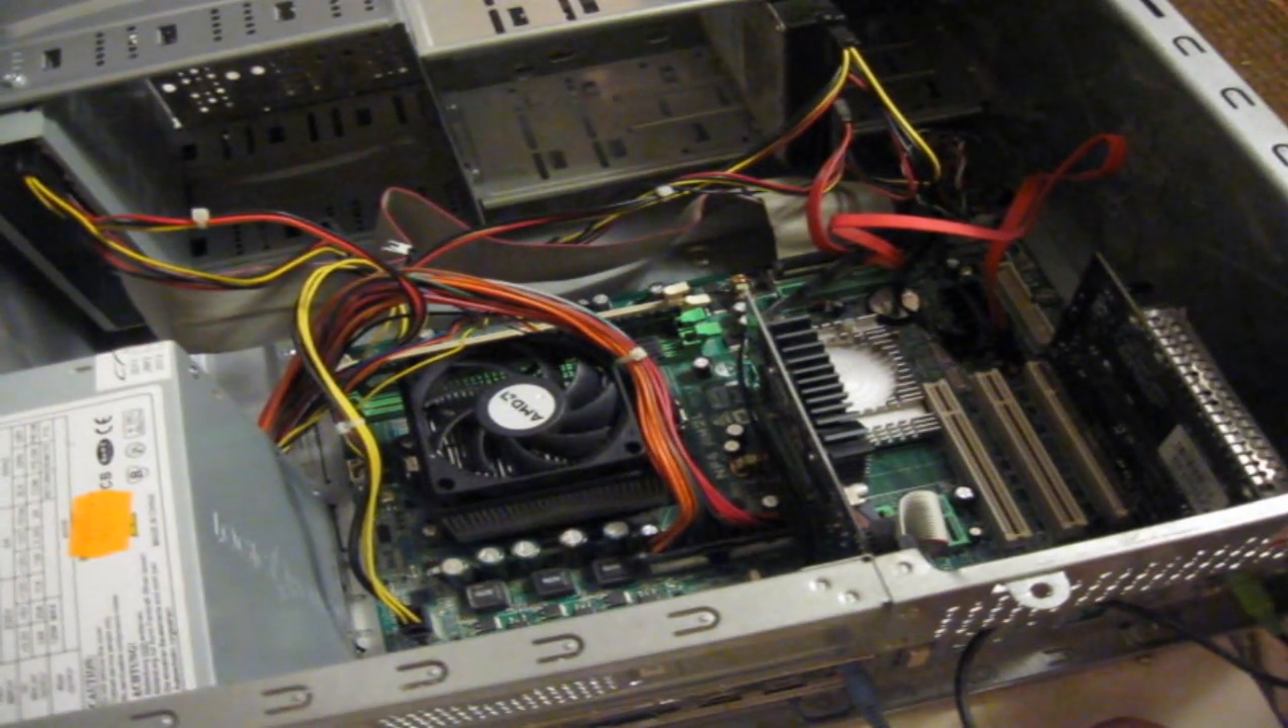Ну вот материнская плата установлена в системный блок.